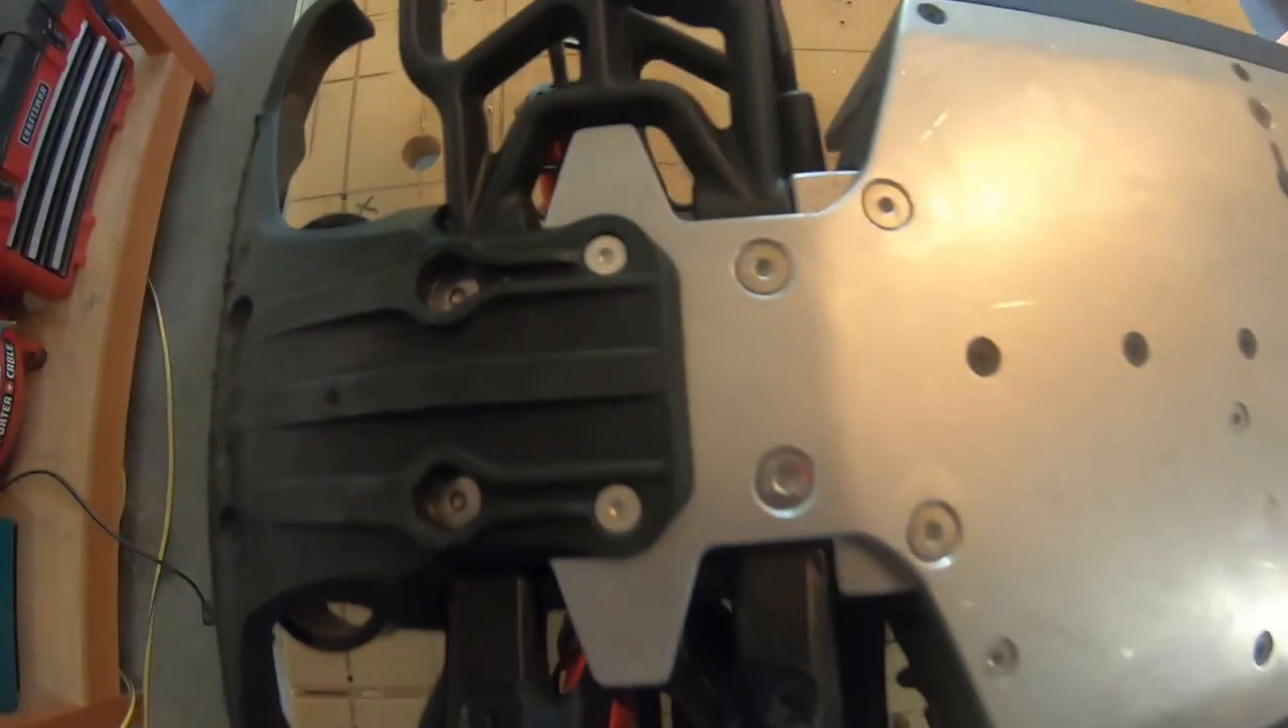We got the fresh screws put back in good to go.